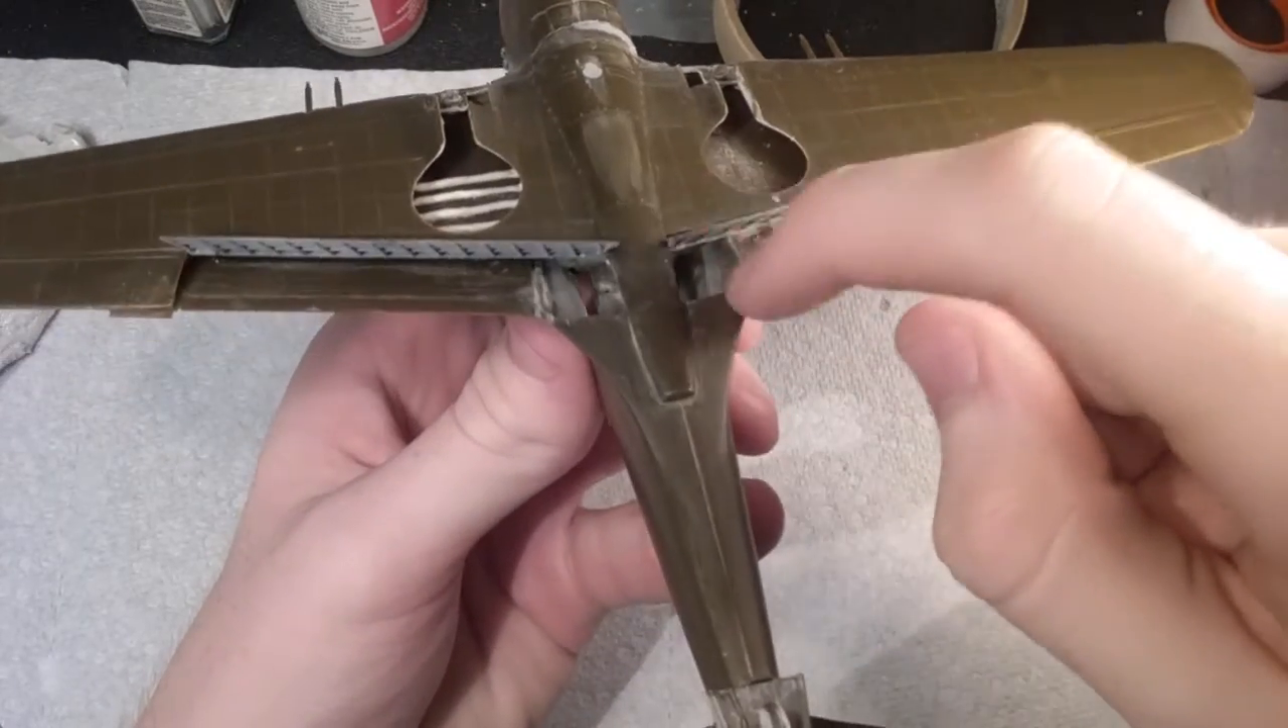Not sure what I'm going to do about these gaps right here. You can probably see some of the cockpit in there.